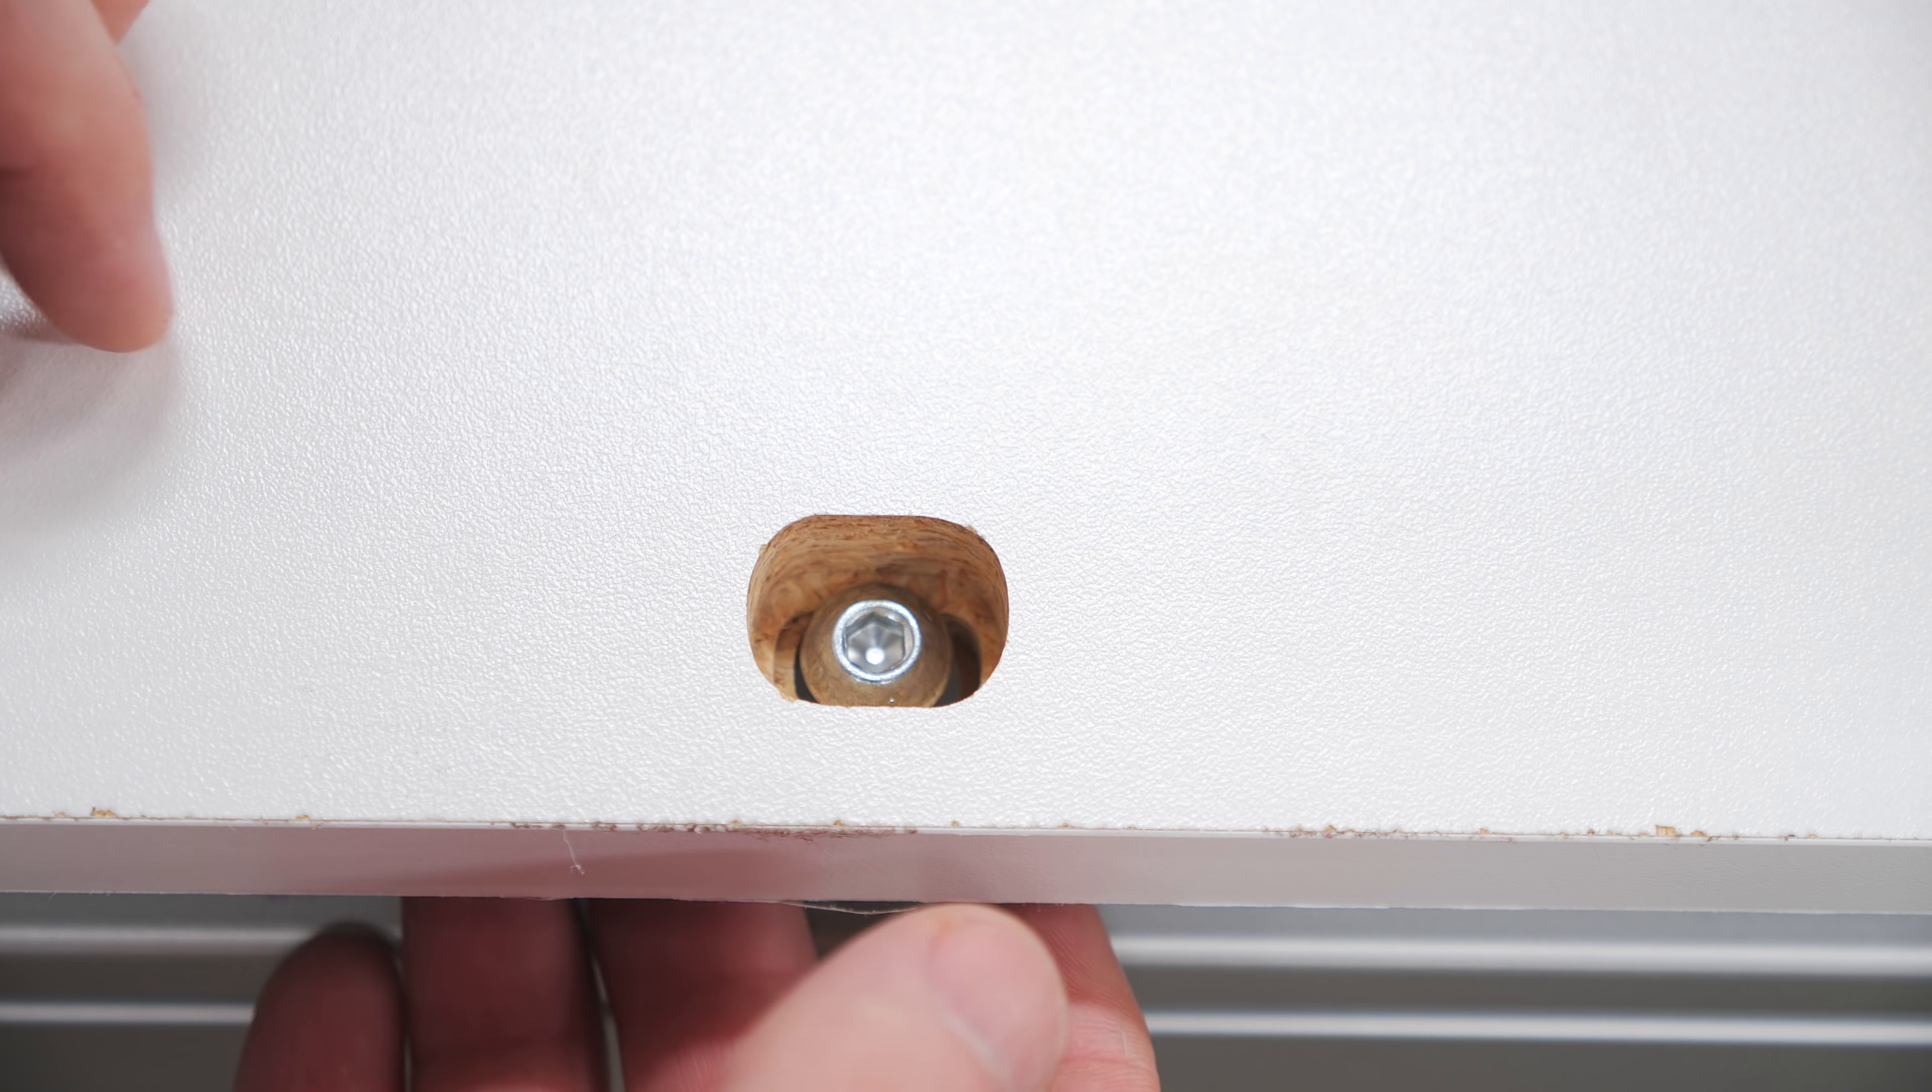You can see how the bolts fit into the recessed holes with just a little wiggle room for mounting.